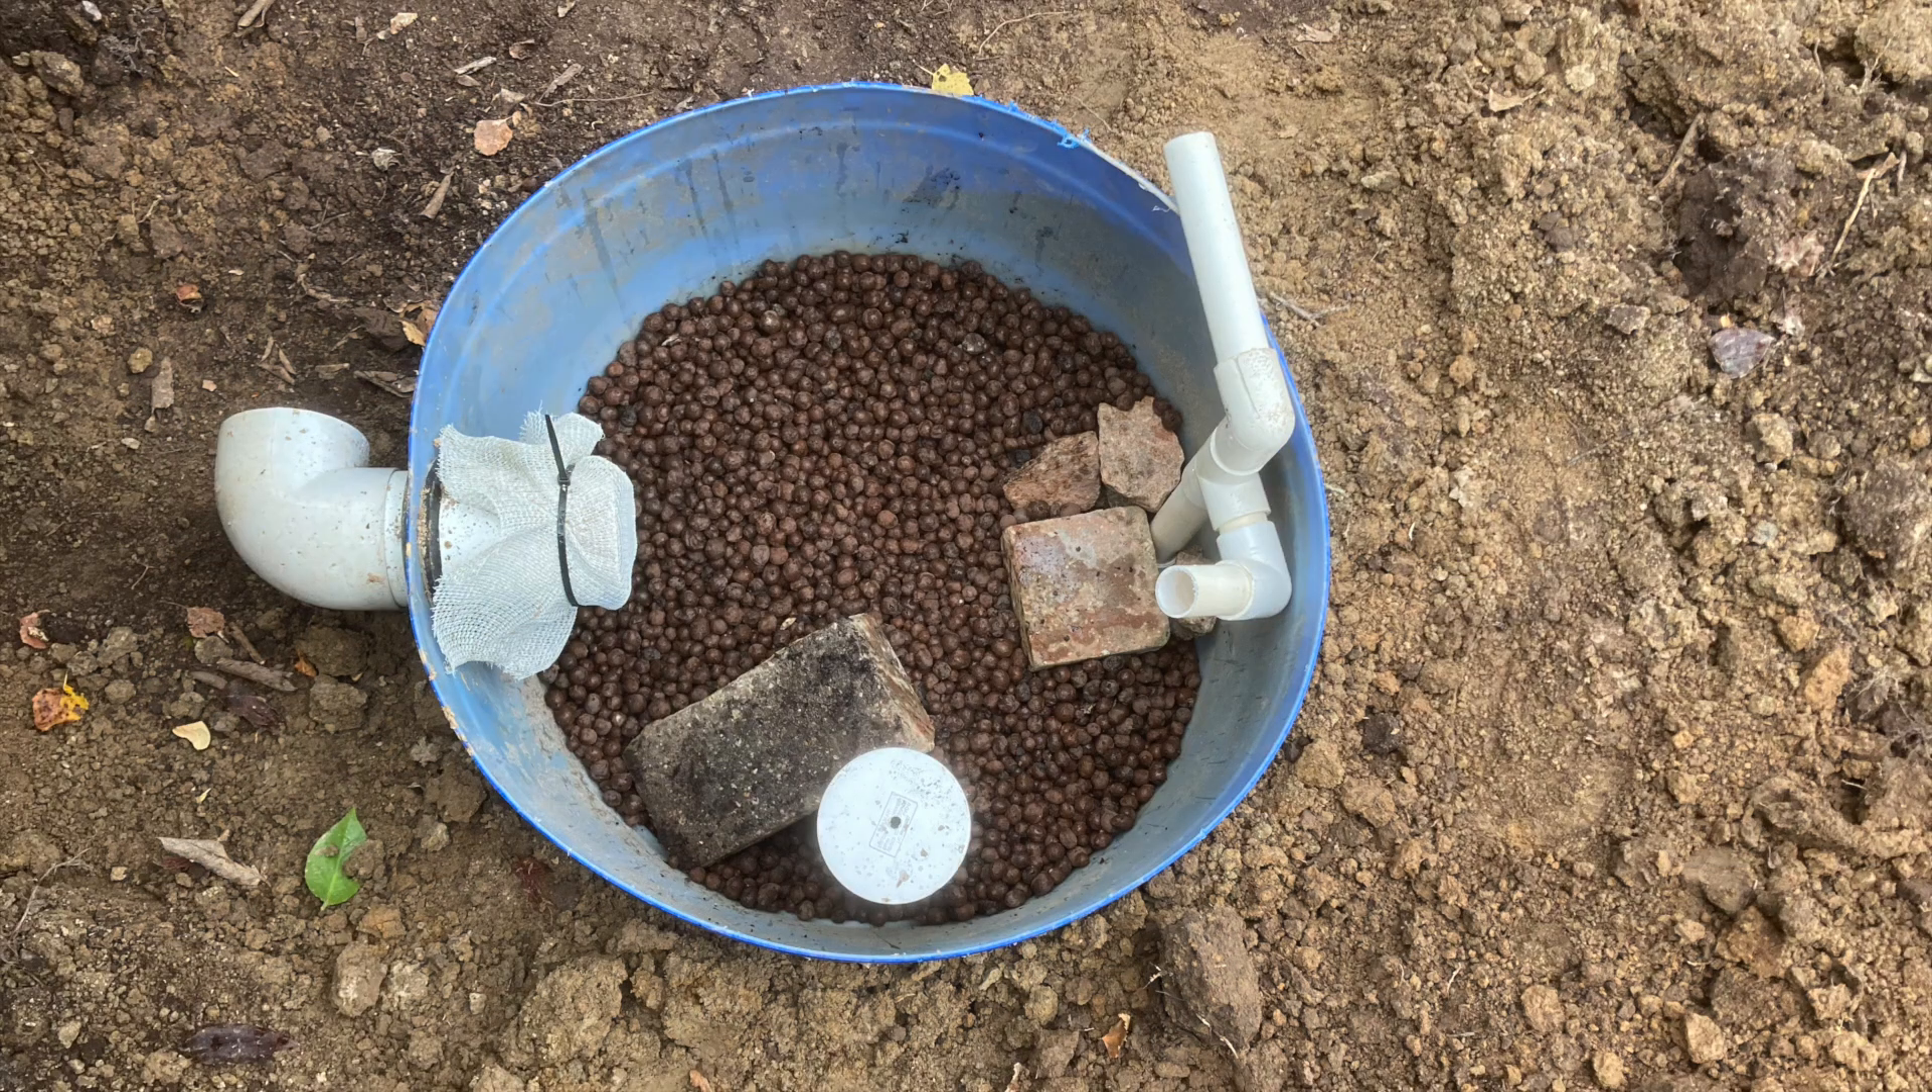To keep the clay balls inside the filter and not floating away down the stream i put the little piece of shade cloth over the outflow and secured it with the cable tie.